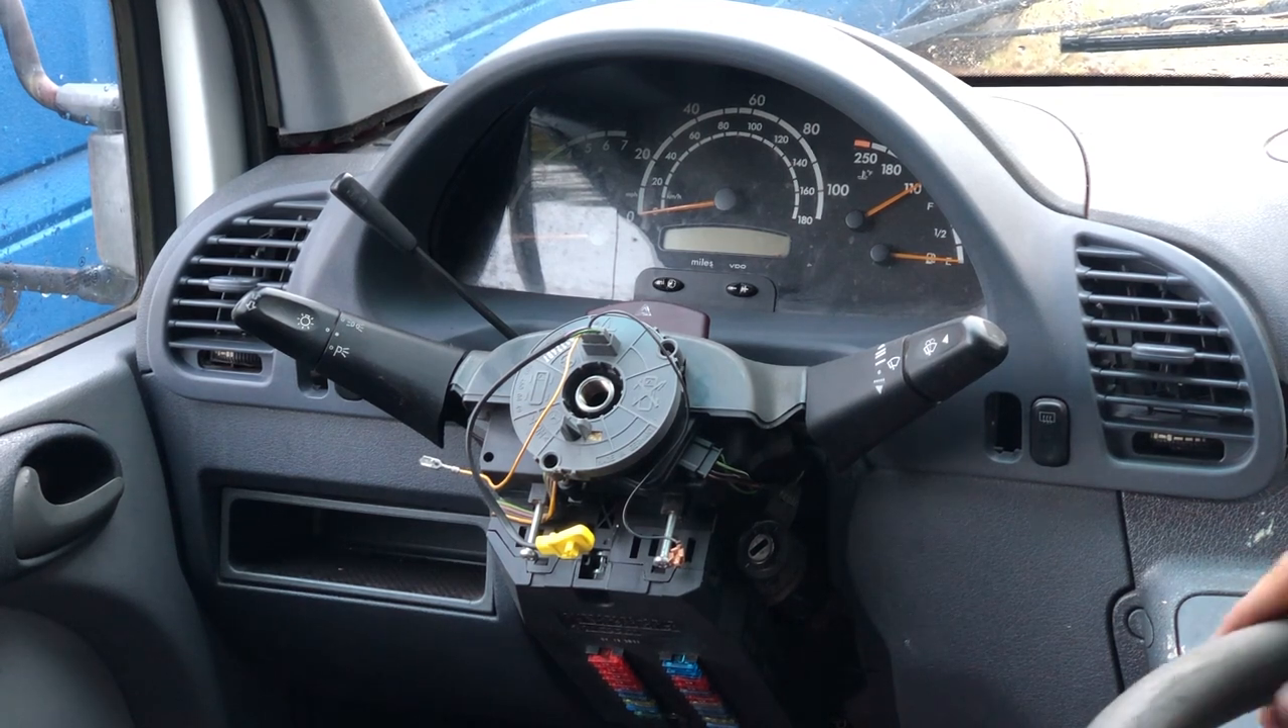I guess the only thing left to do is to put the wheel back on.